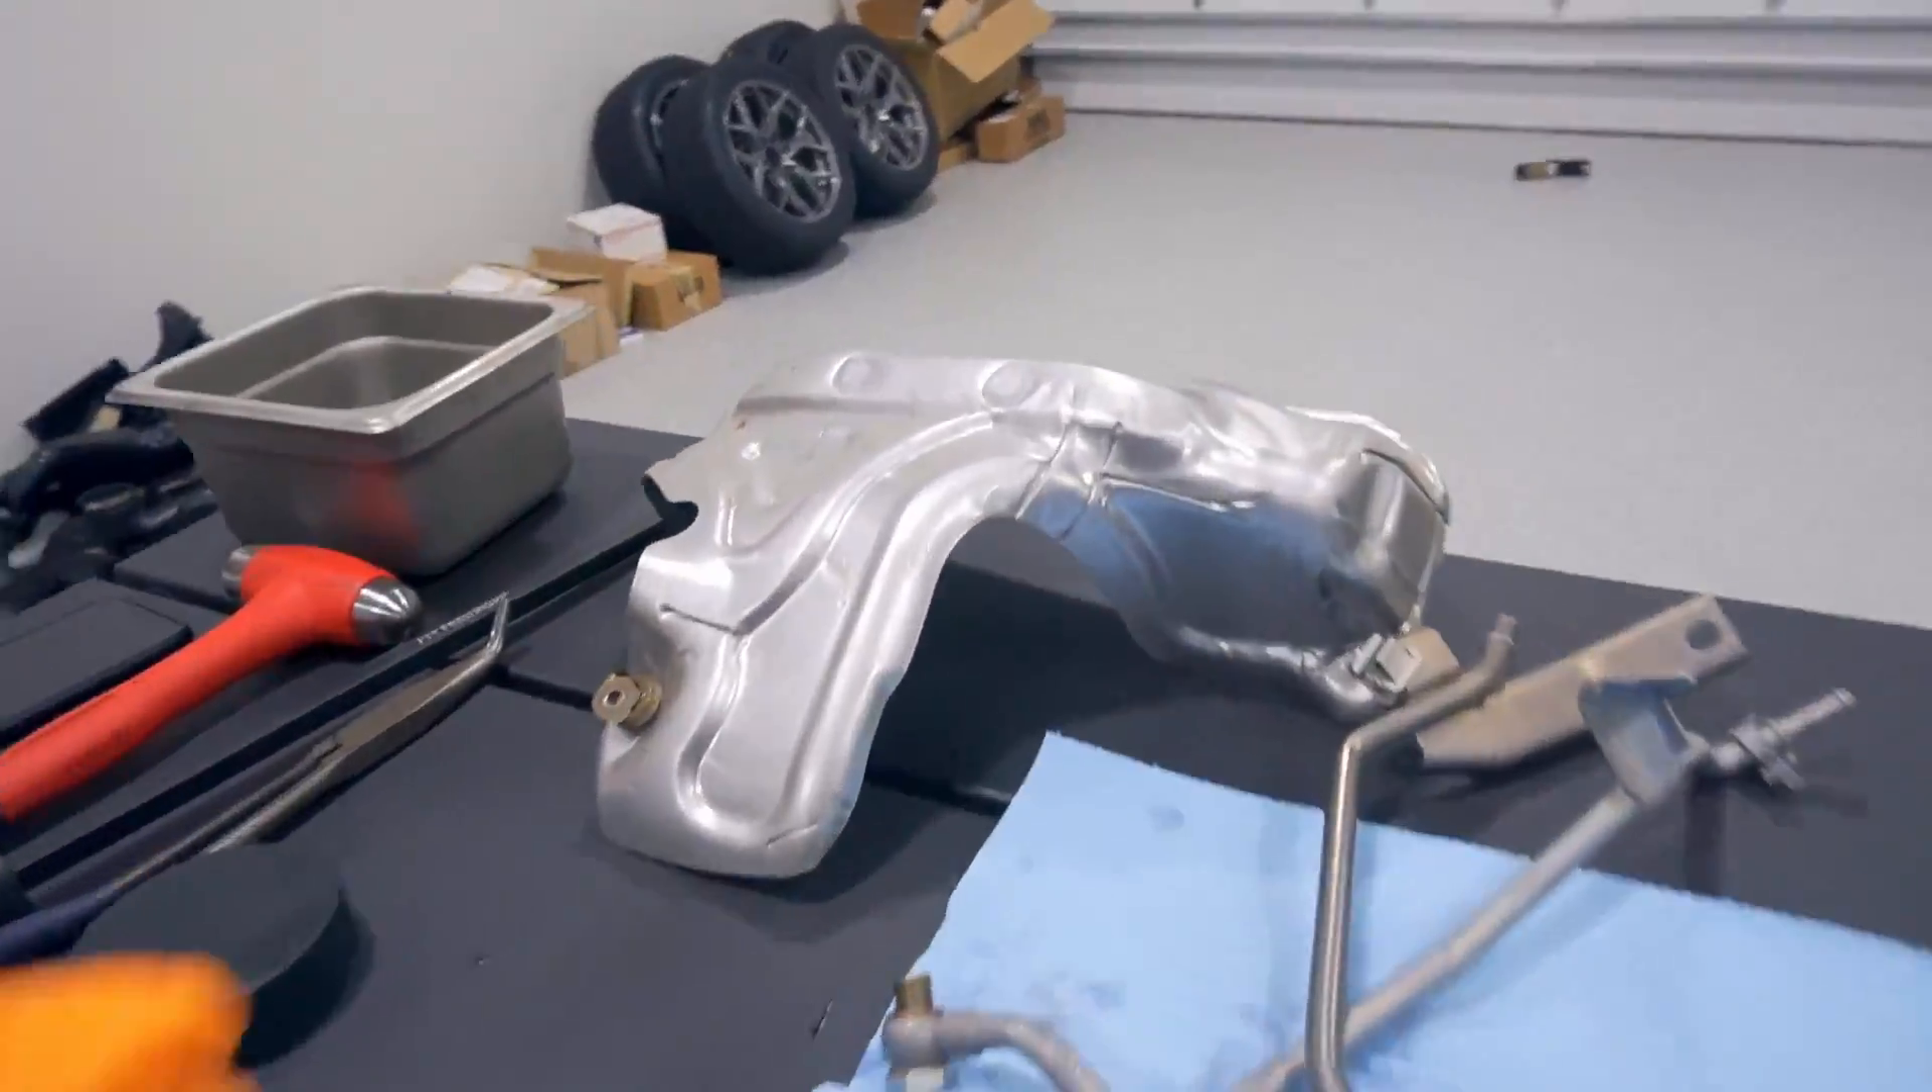As you can see I got the heat shield off without mangling it.